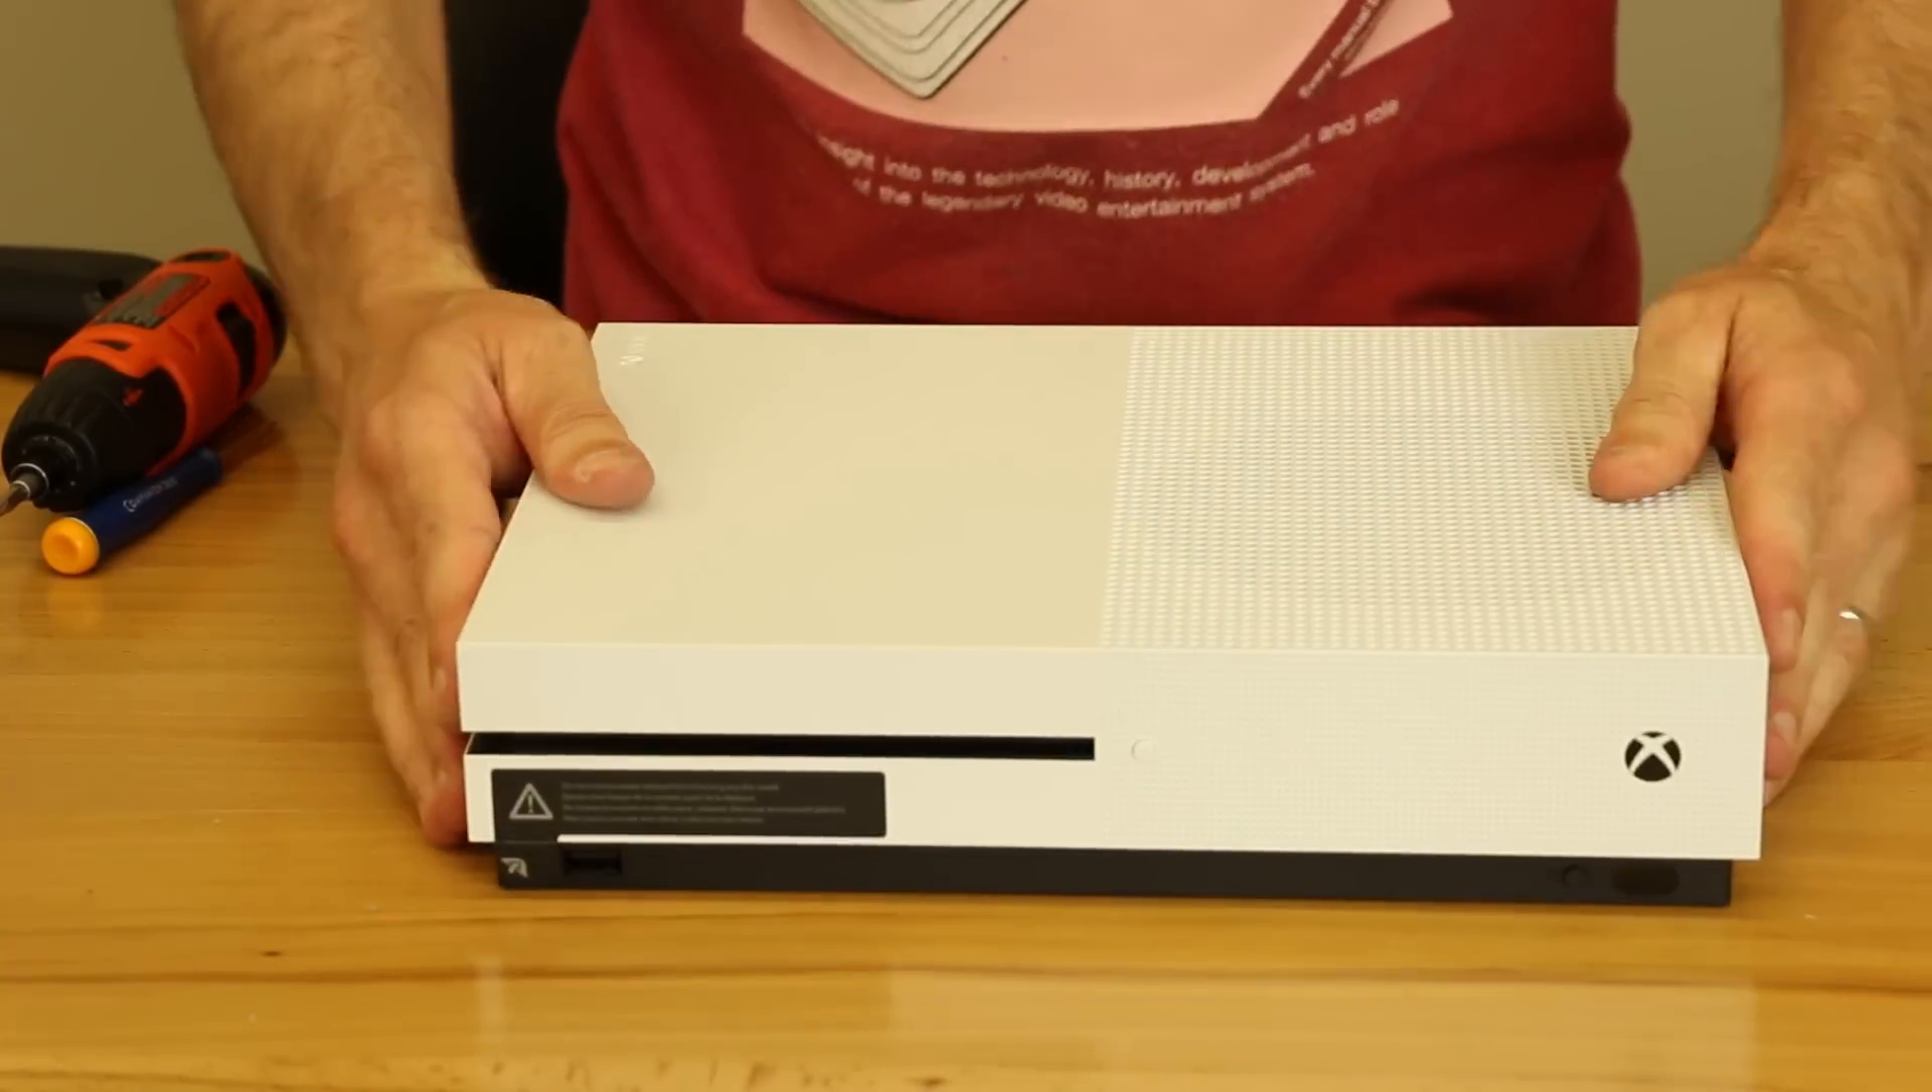The Xbox One S is back together.